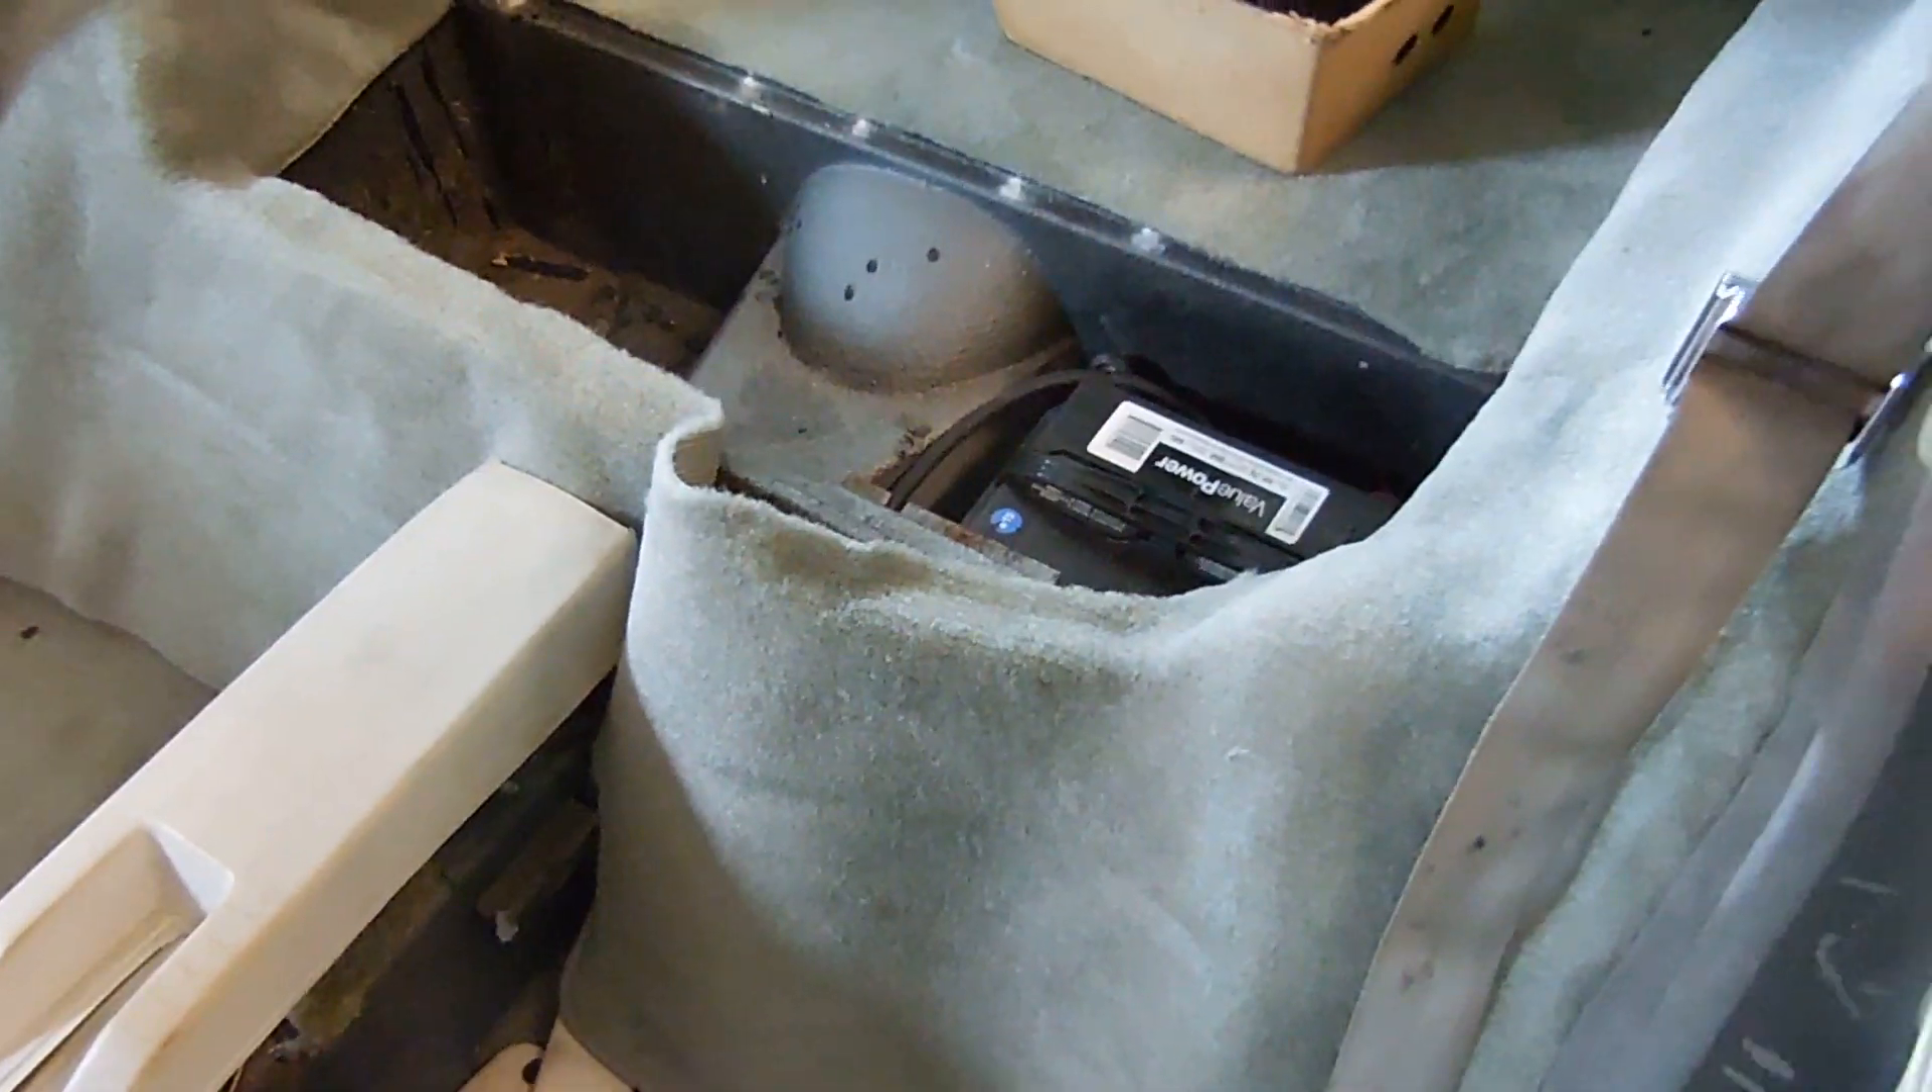We have some side carpet installed. Well, it's almost installed, mostly installed.